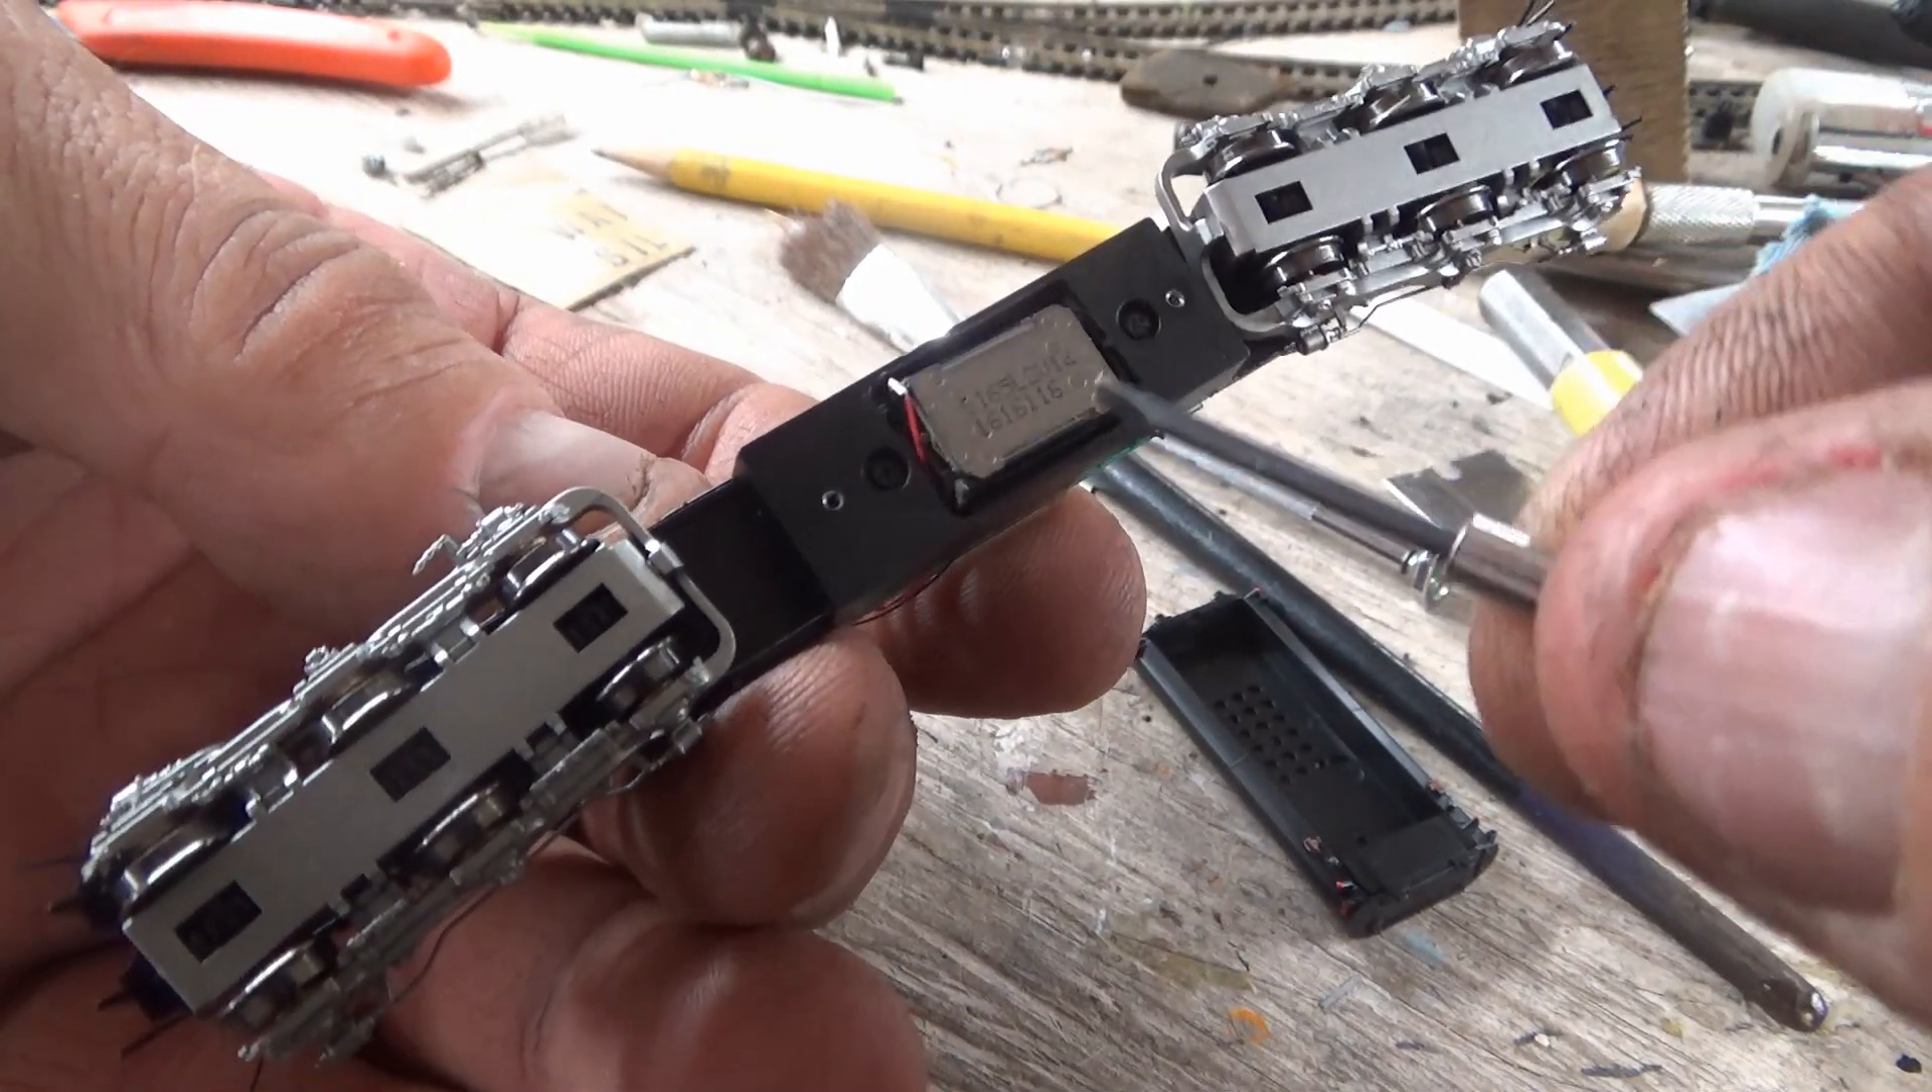Here's the speaker wired up and installed.